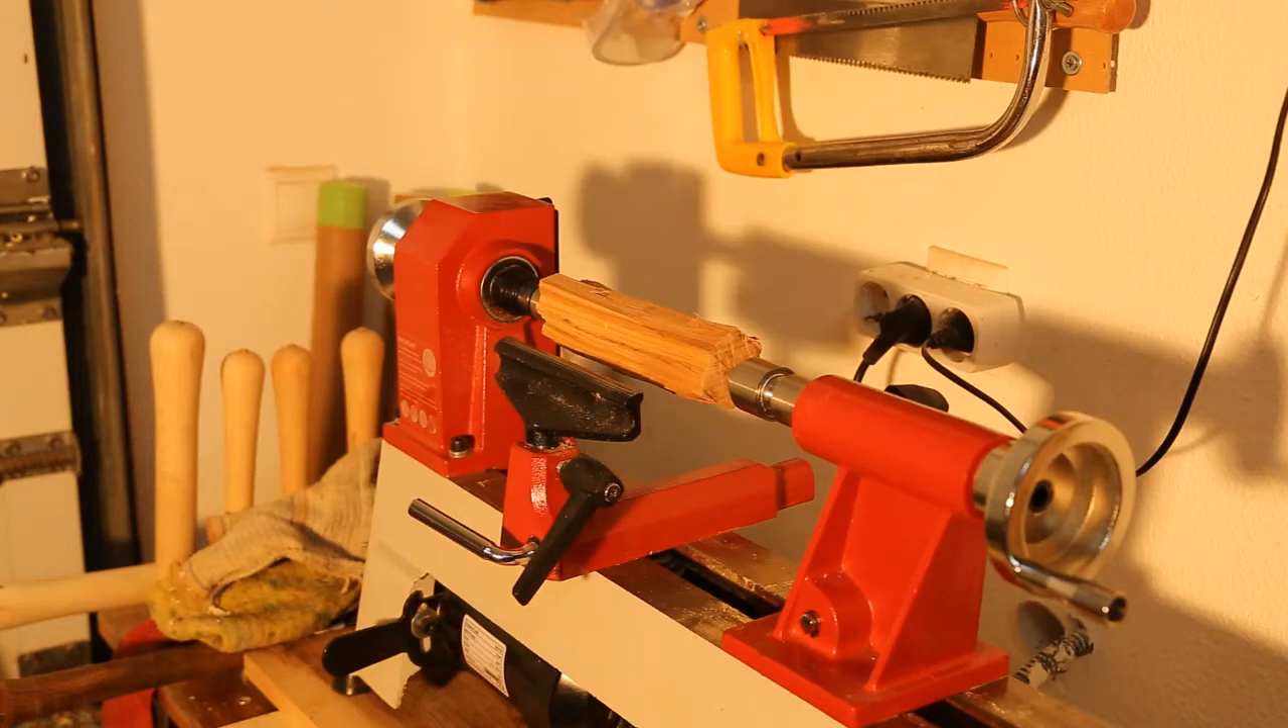The piece of olive is now mounted on the lathe between the headstock and the tailstock.